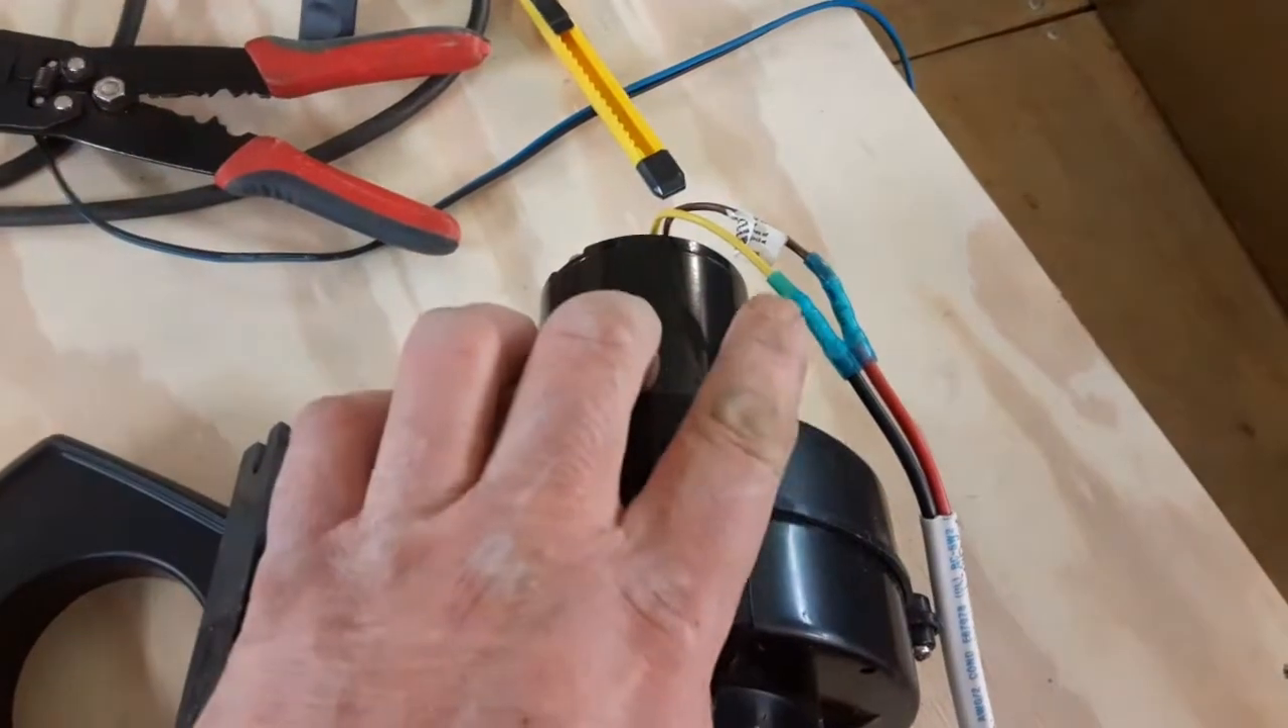We've got the wiring cut and crimped and shrink-tubed.